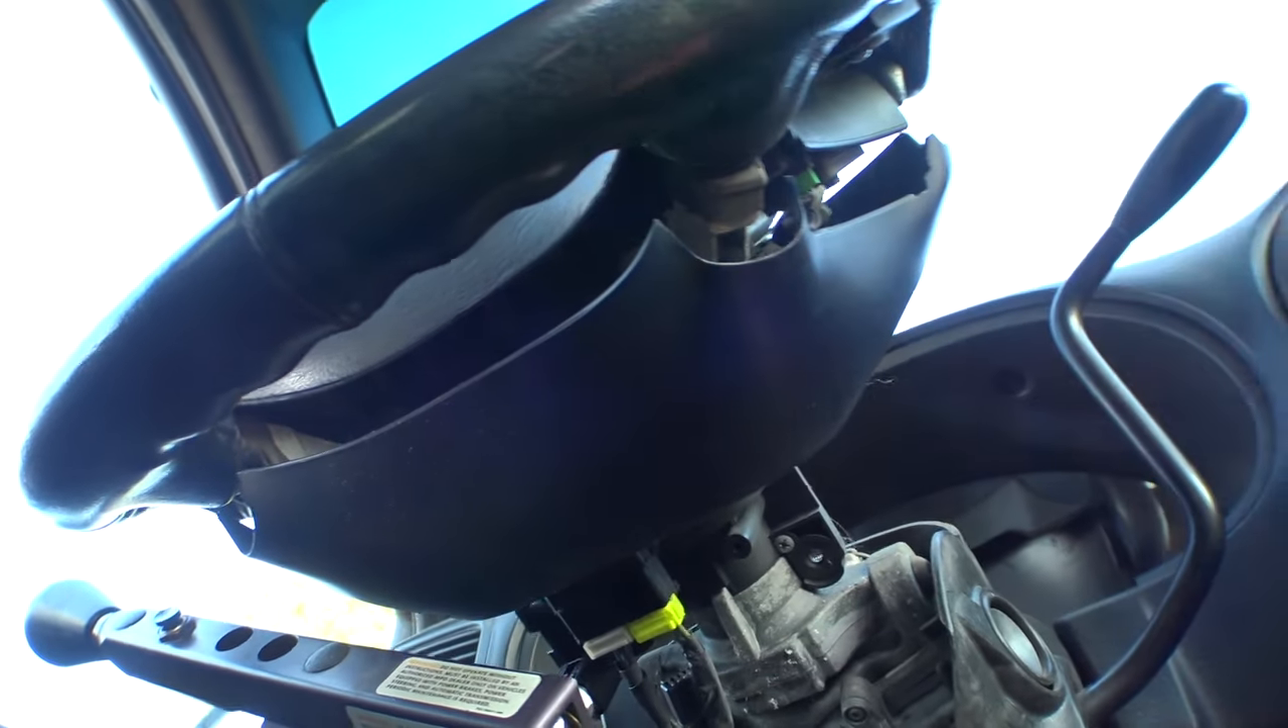So after pulling out the steering wheel covers on top and bottom here I was noticing that the back of the steering wheel isn't really attached.